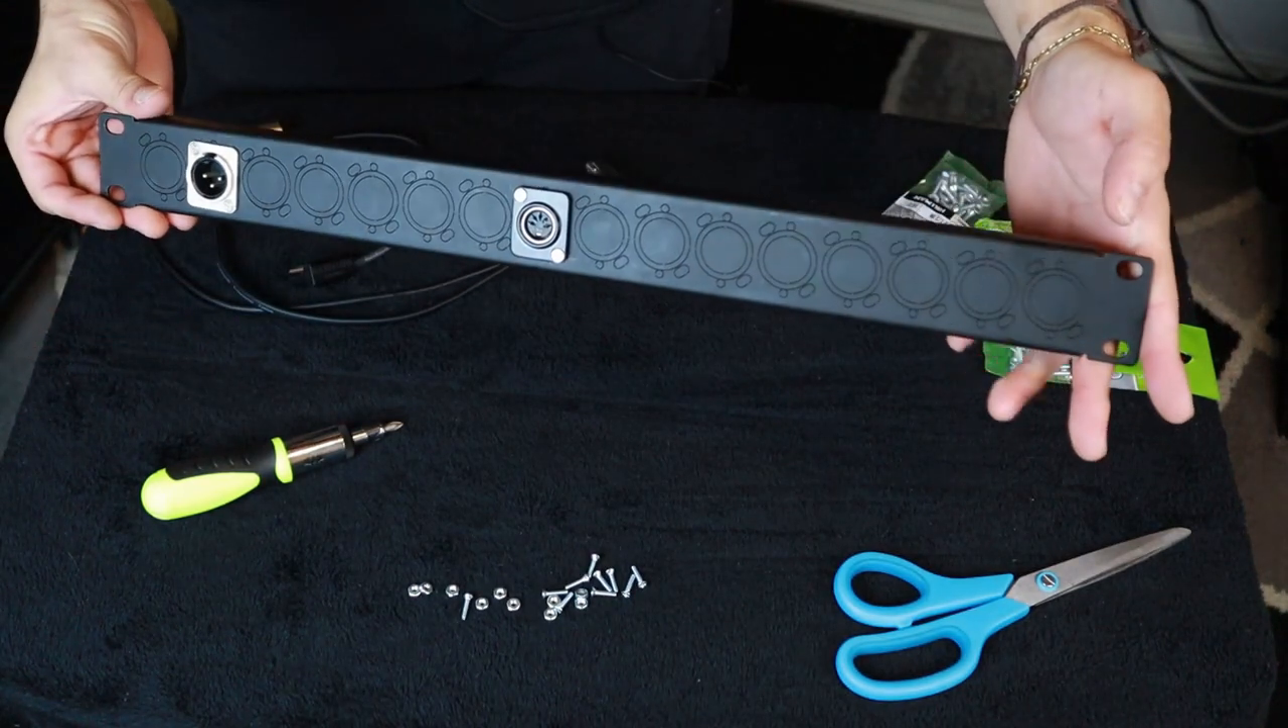I have both modules into the little patch bay that I made here.